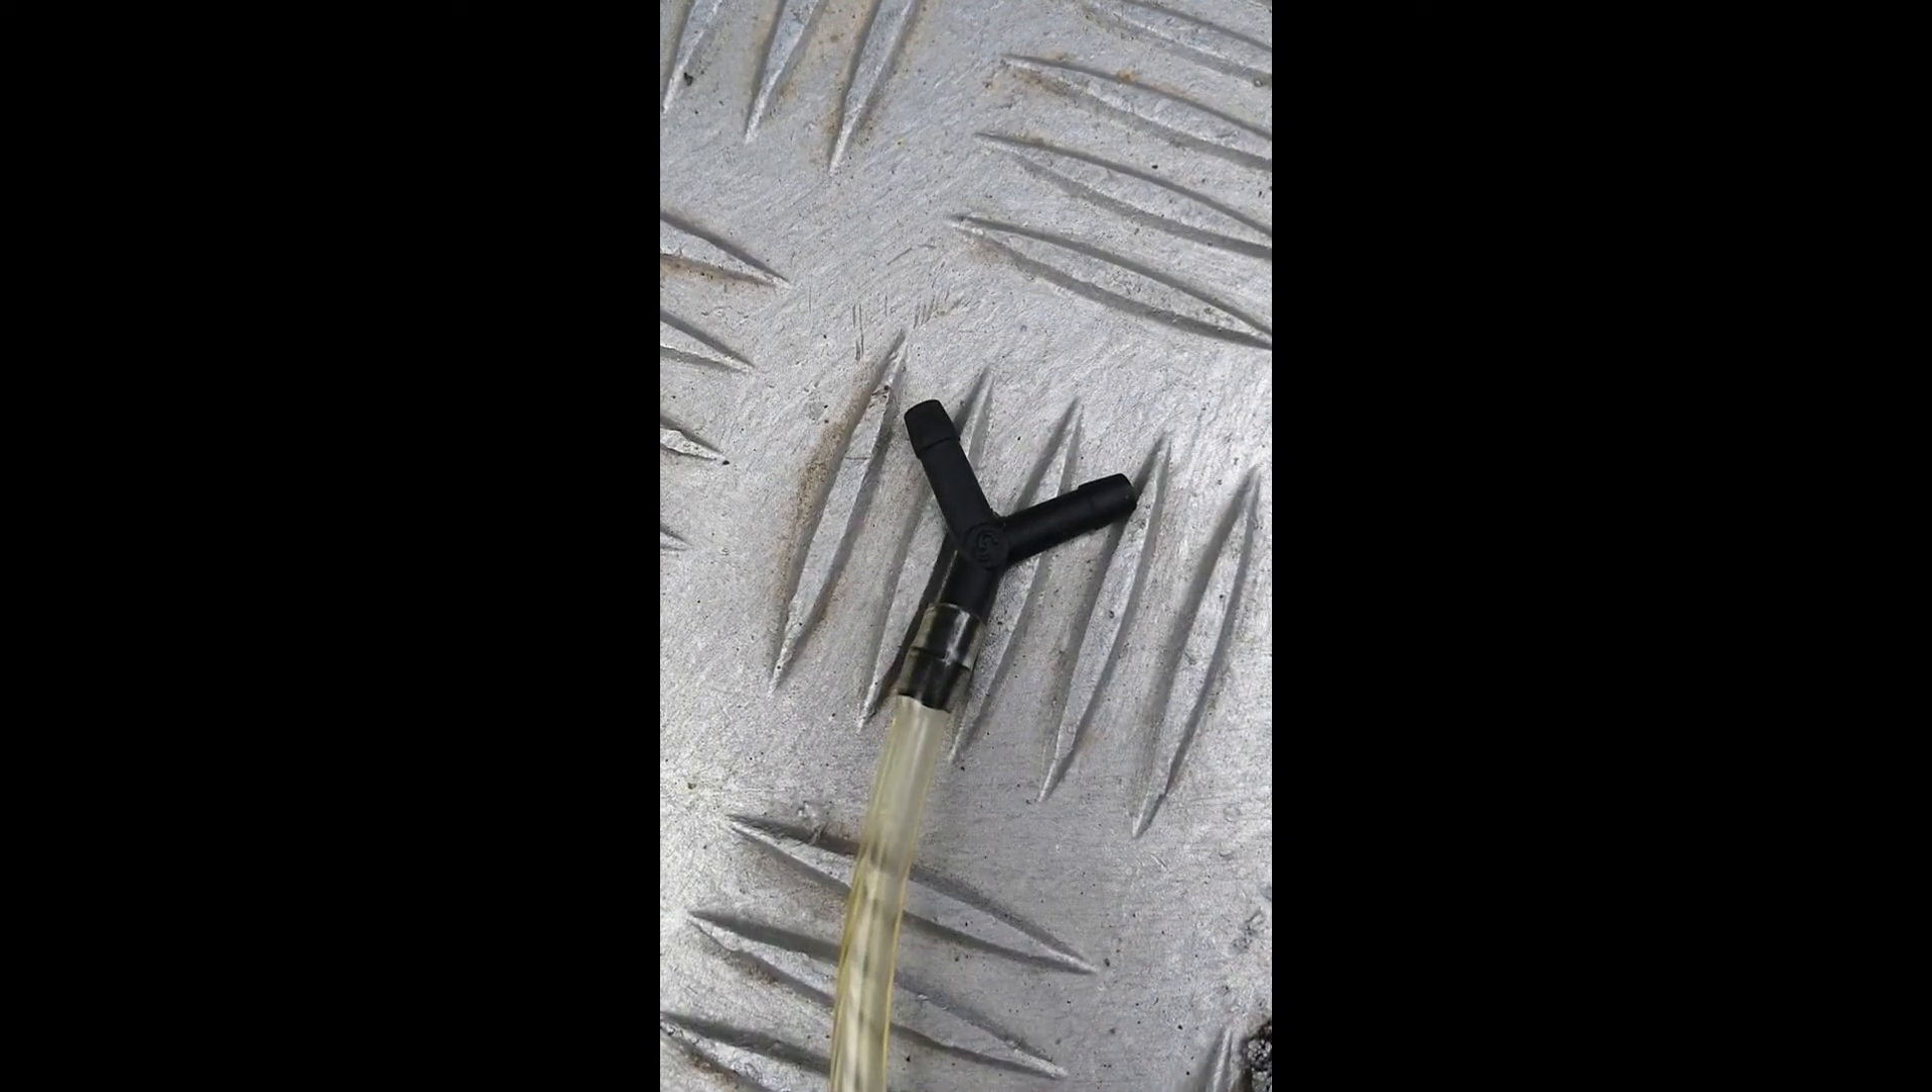I put a little Y piece on the end of the tube so as it can deliver oil to both sides of the chain.